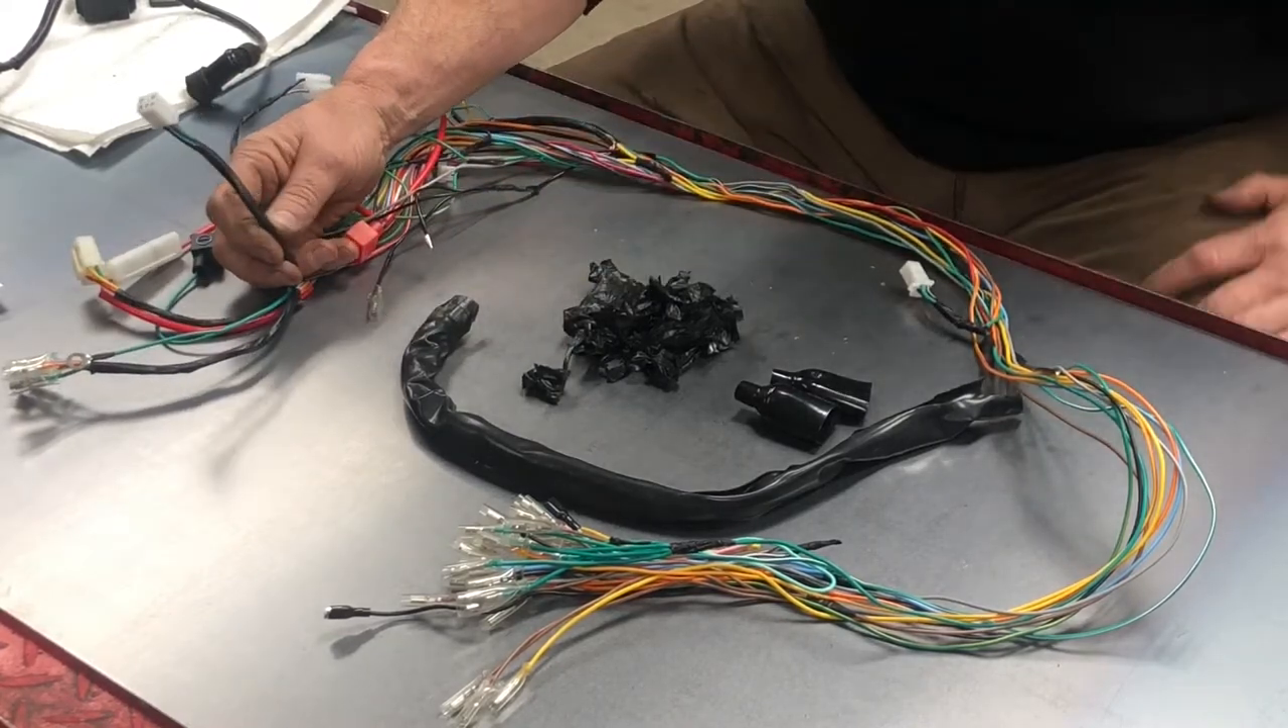So I have stripped down most of the wrapping off of the harness.